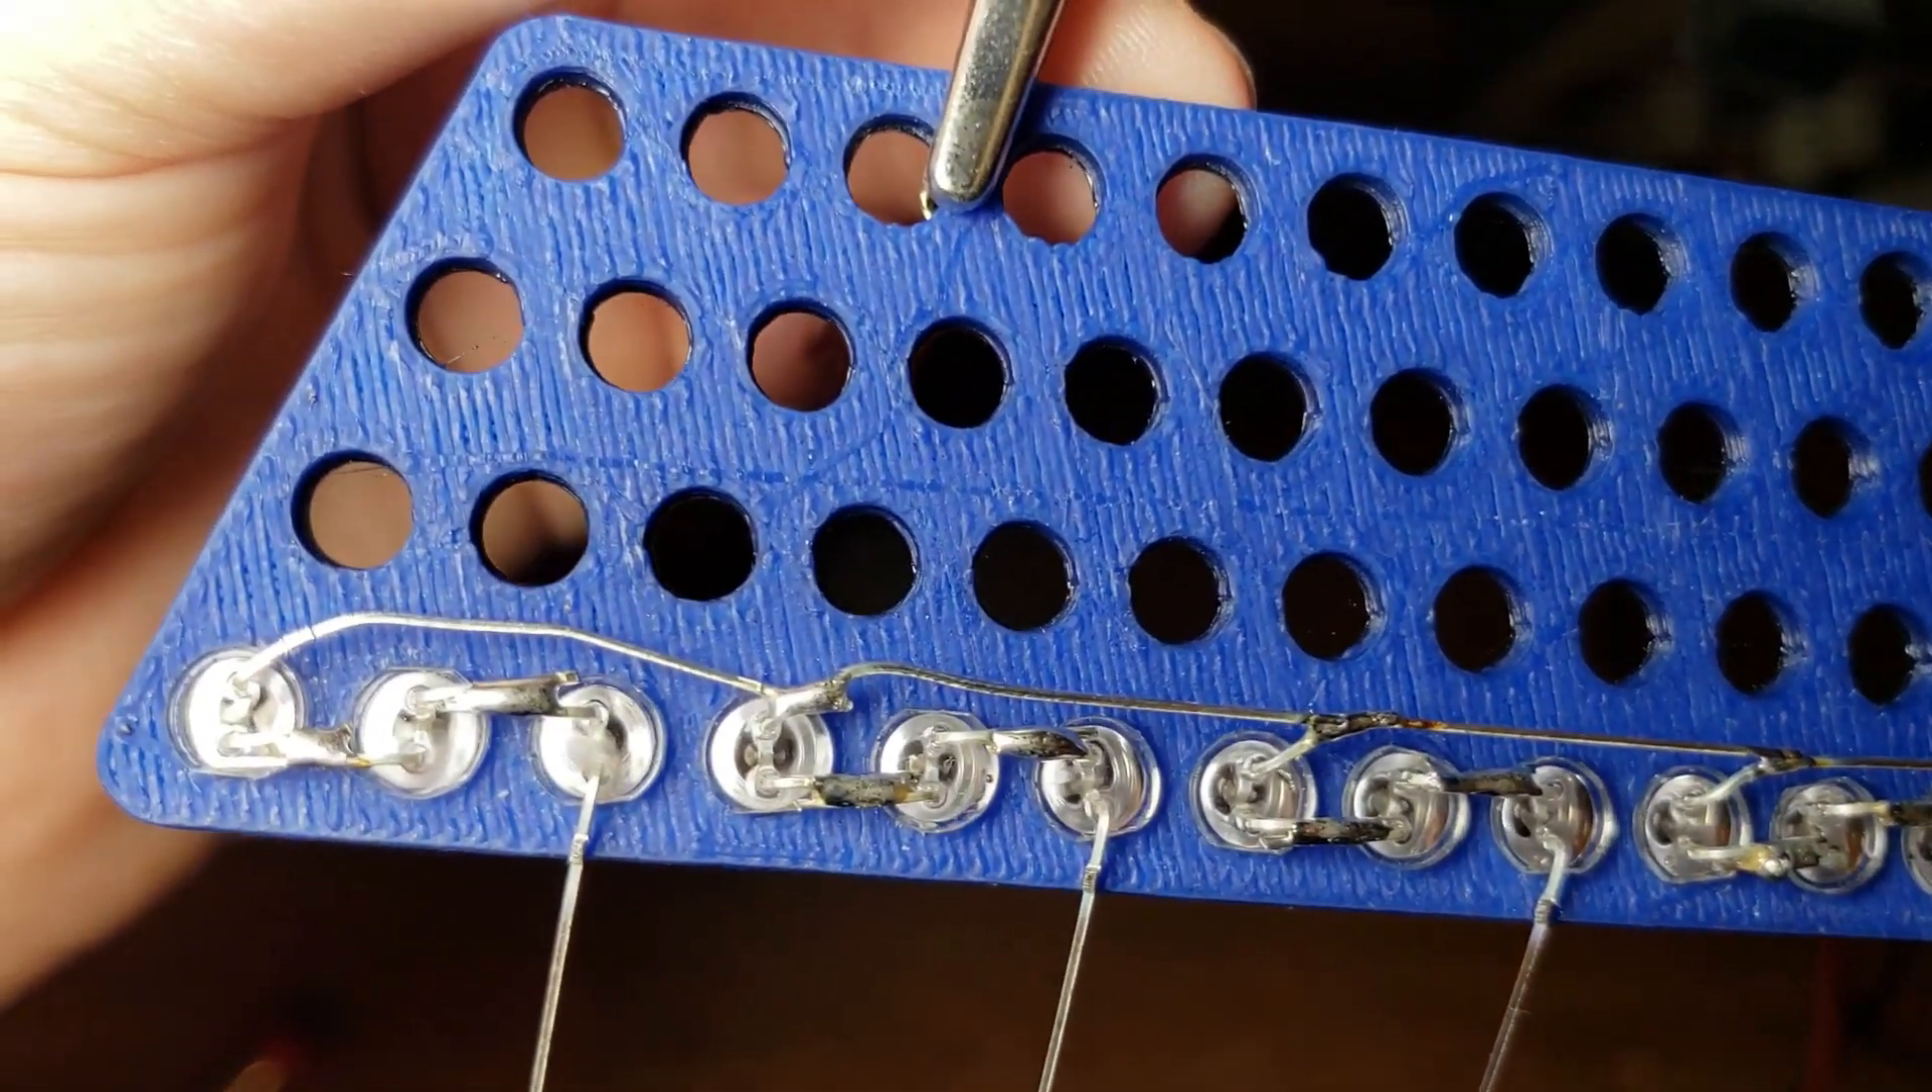Alright, I got all of the leads in between for the series circuits. I got all of those folded over, clipped off and then soldered in place.